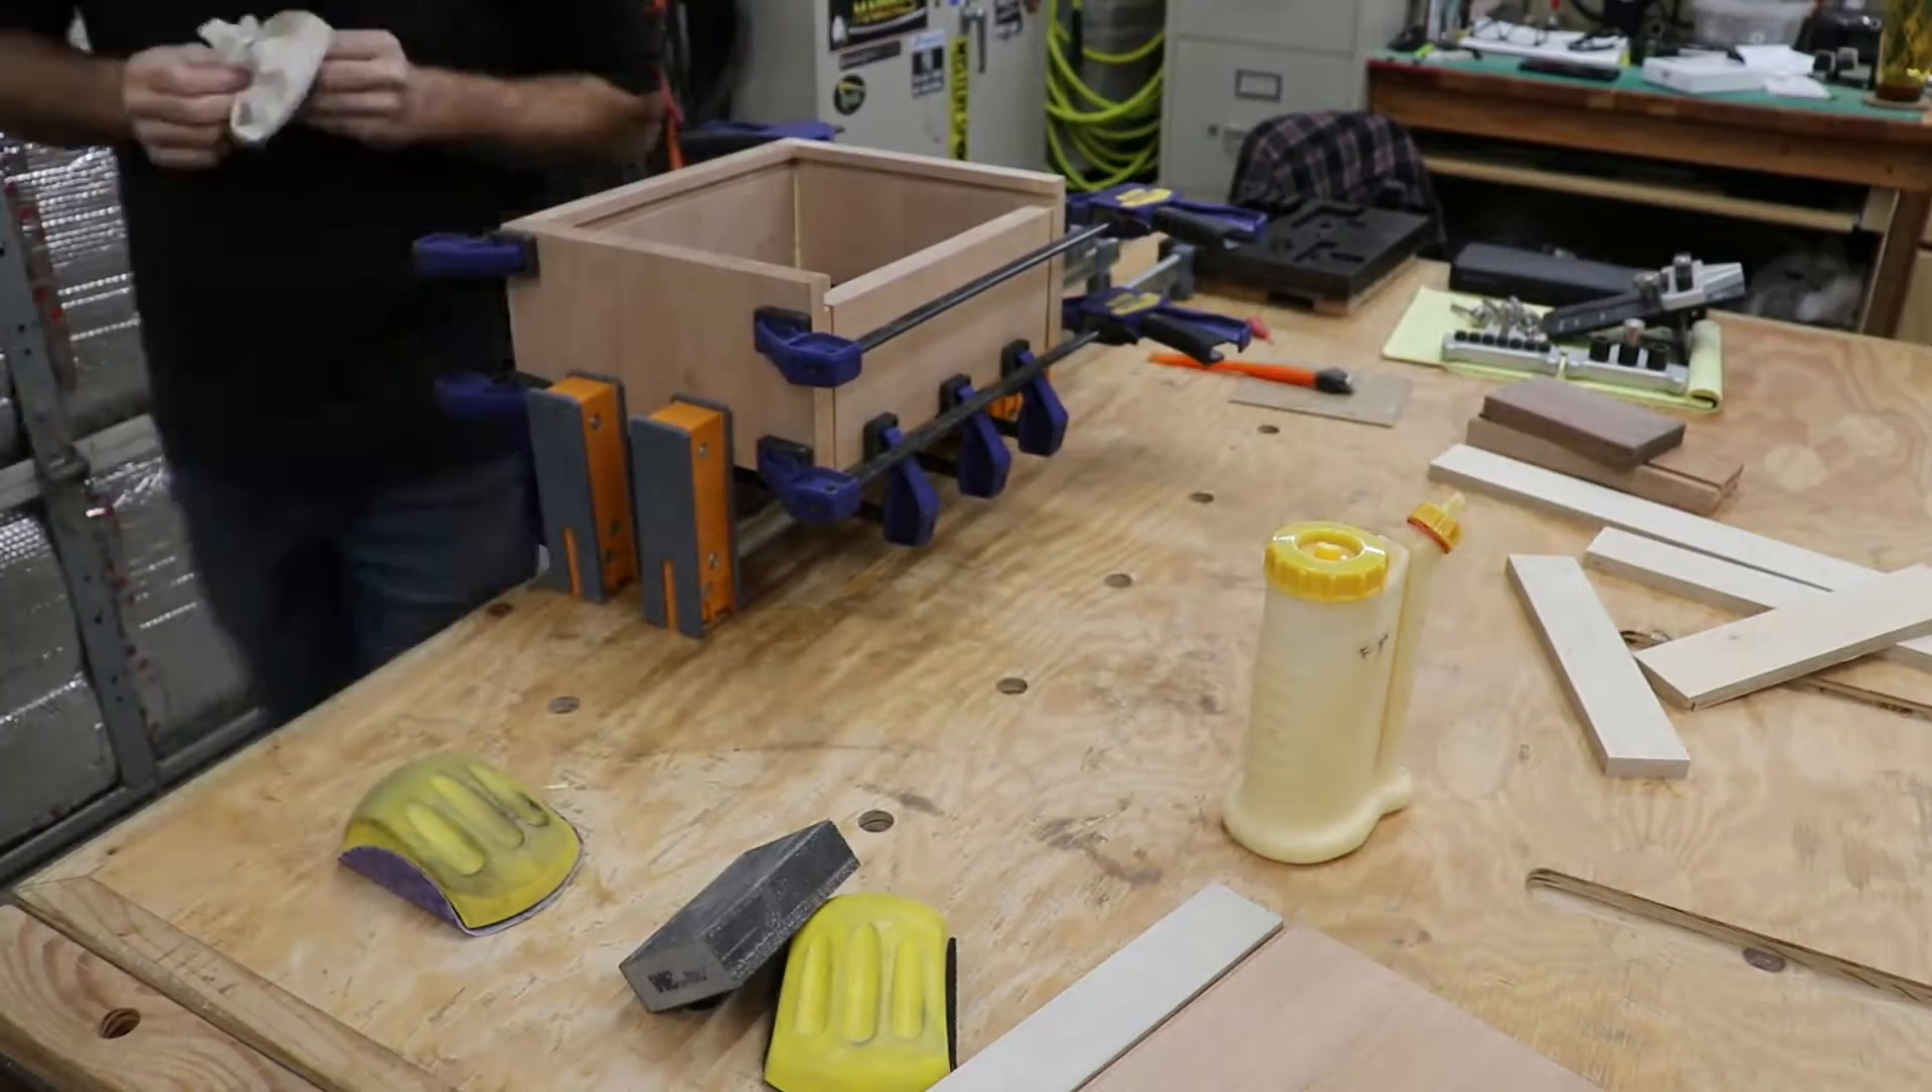So the box is all glued up but I figured since this is a box to store a doweling jig it should have some dowels in it.